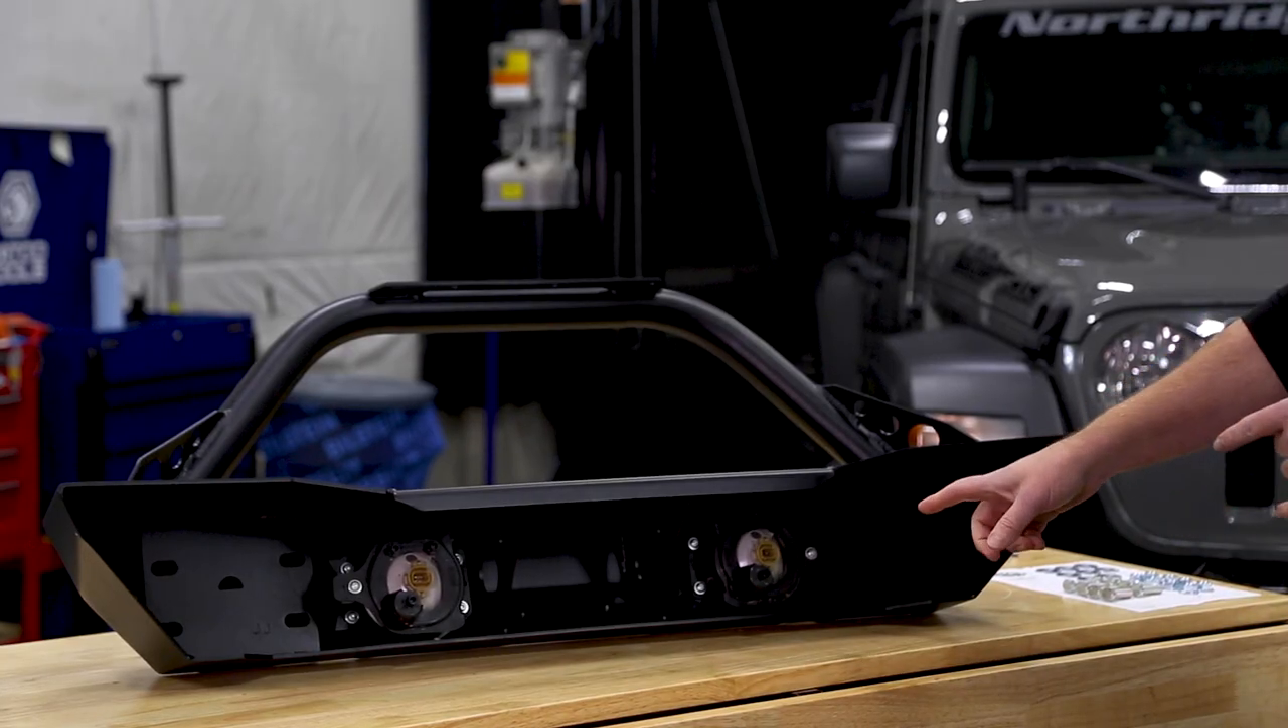Now that we've got our fog lights in, it's time to put the bumper on the Jeep.